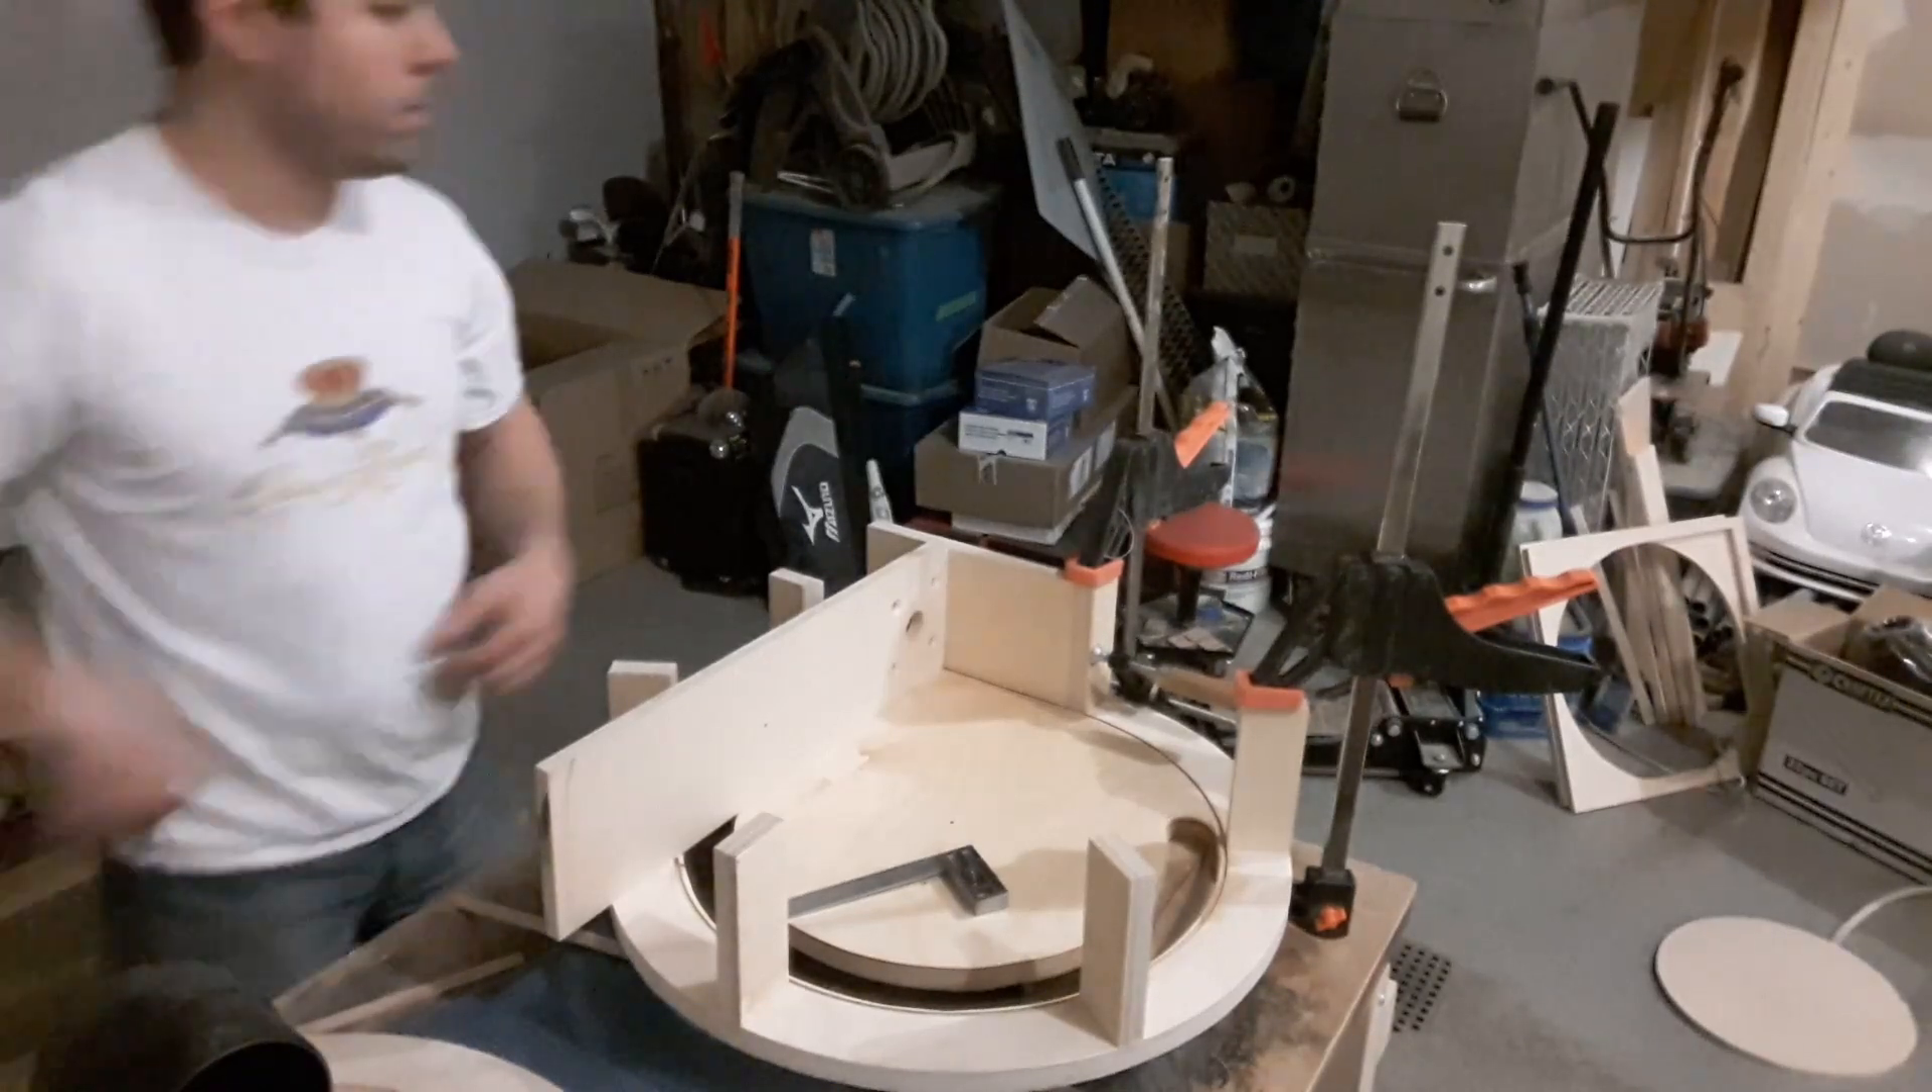Here I had glued on the first set of all the support blocks overnight.